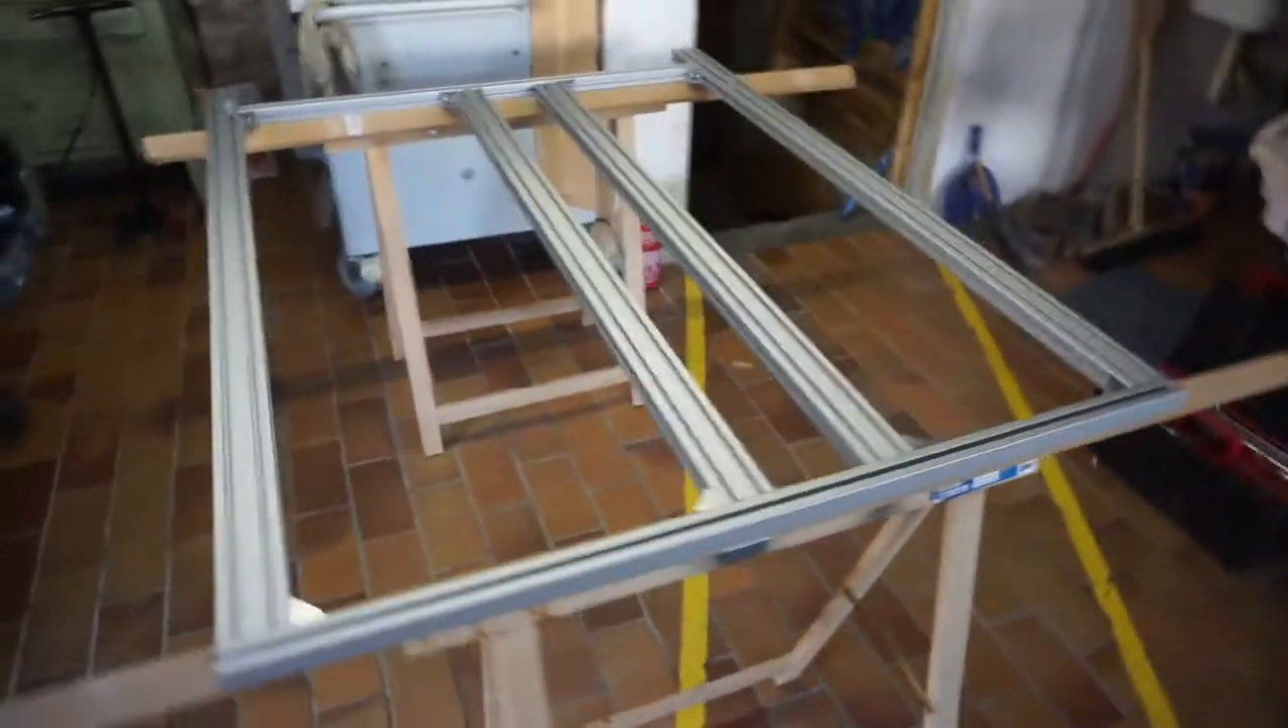Ich habe jetzt das Grundgerüst schon mal zusammengebaut.